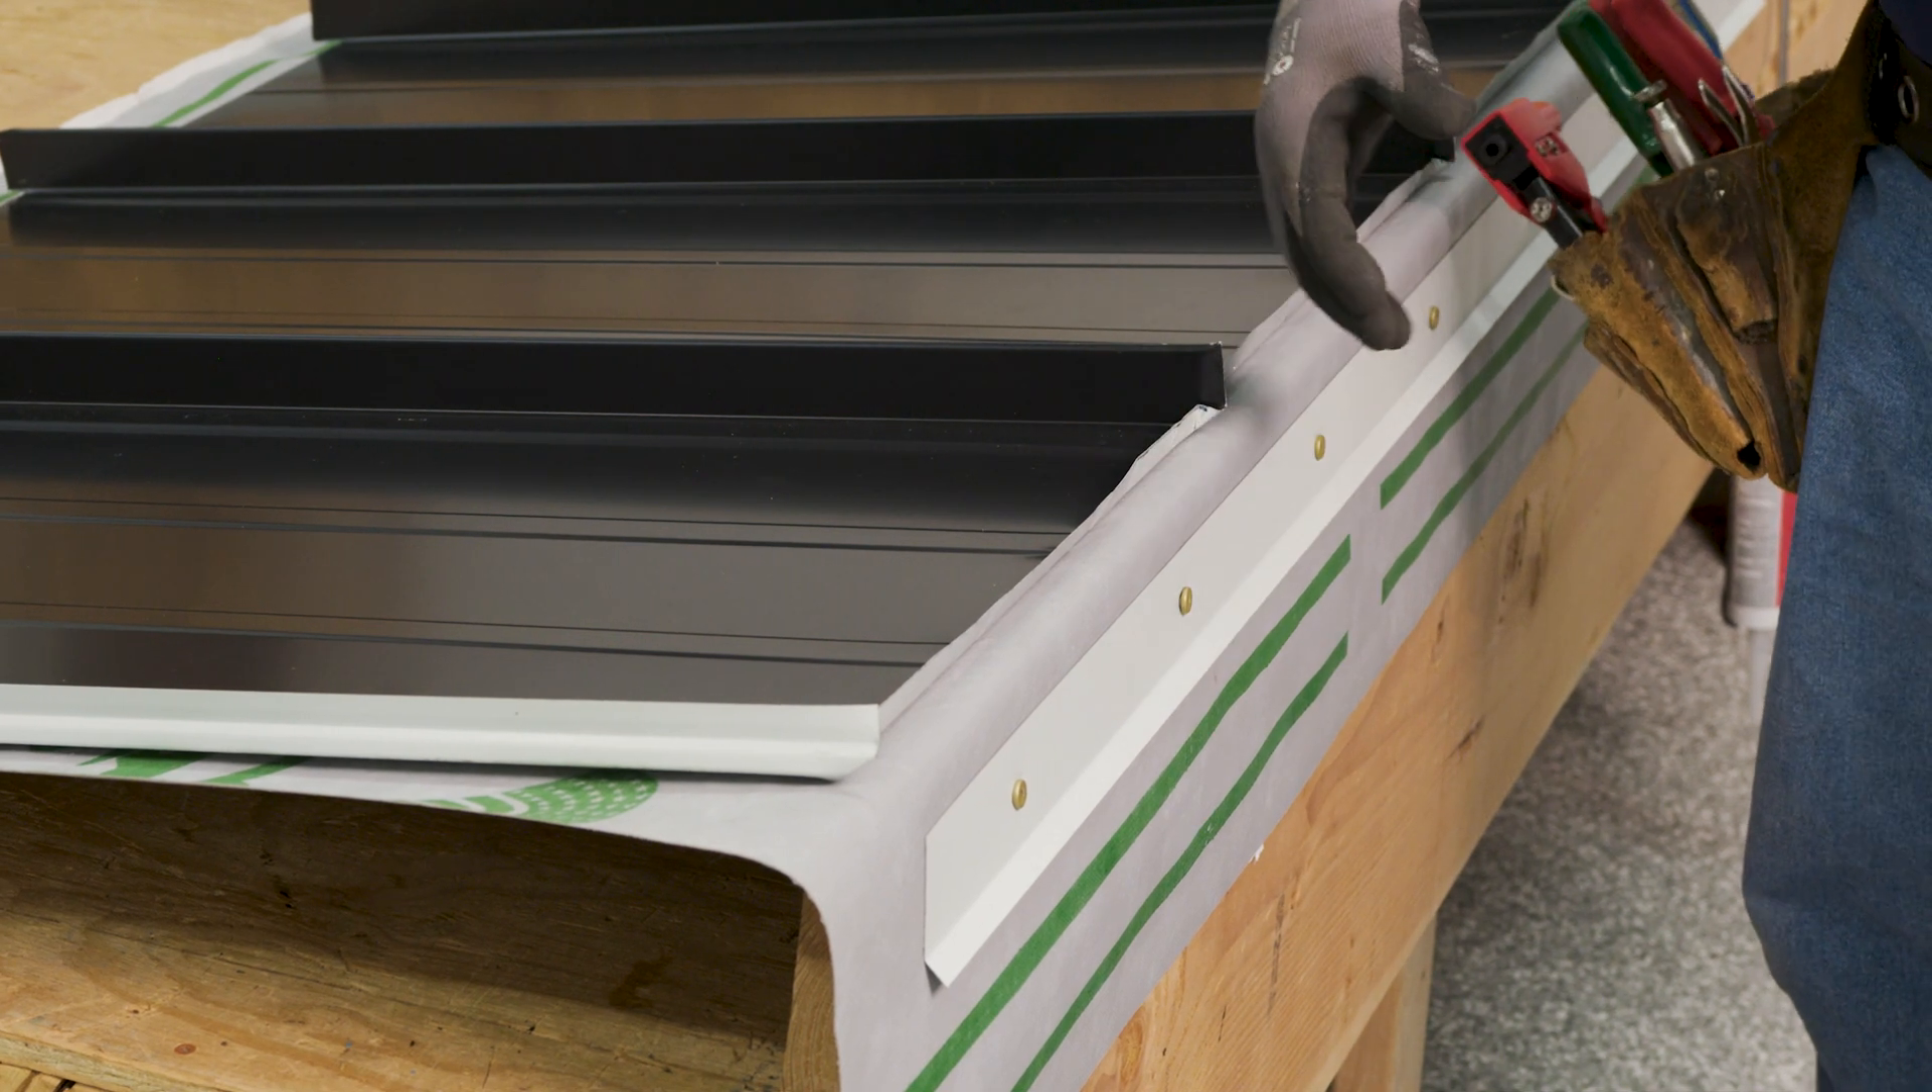All right, now that our cleat flashing is installed, we re-engage the peak flashing onto the cleat and we mark out our Z-closure location.